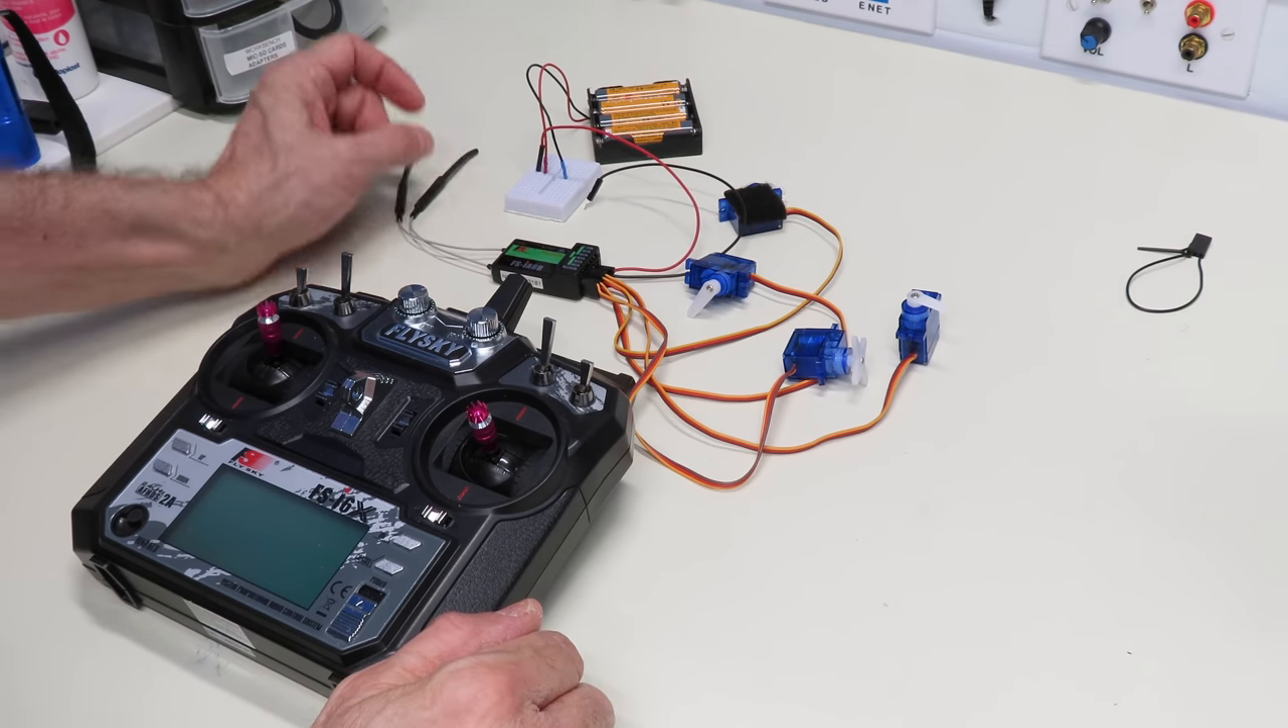So, I've hooked up four servo motors to my receiver.